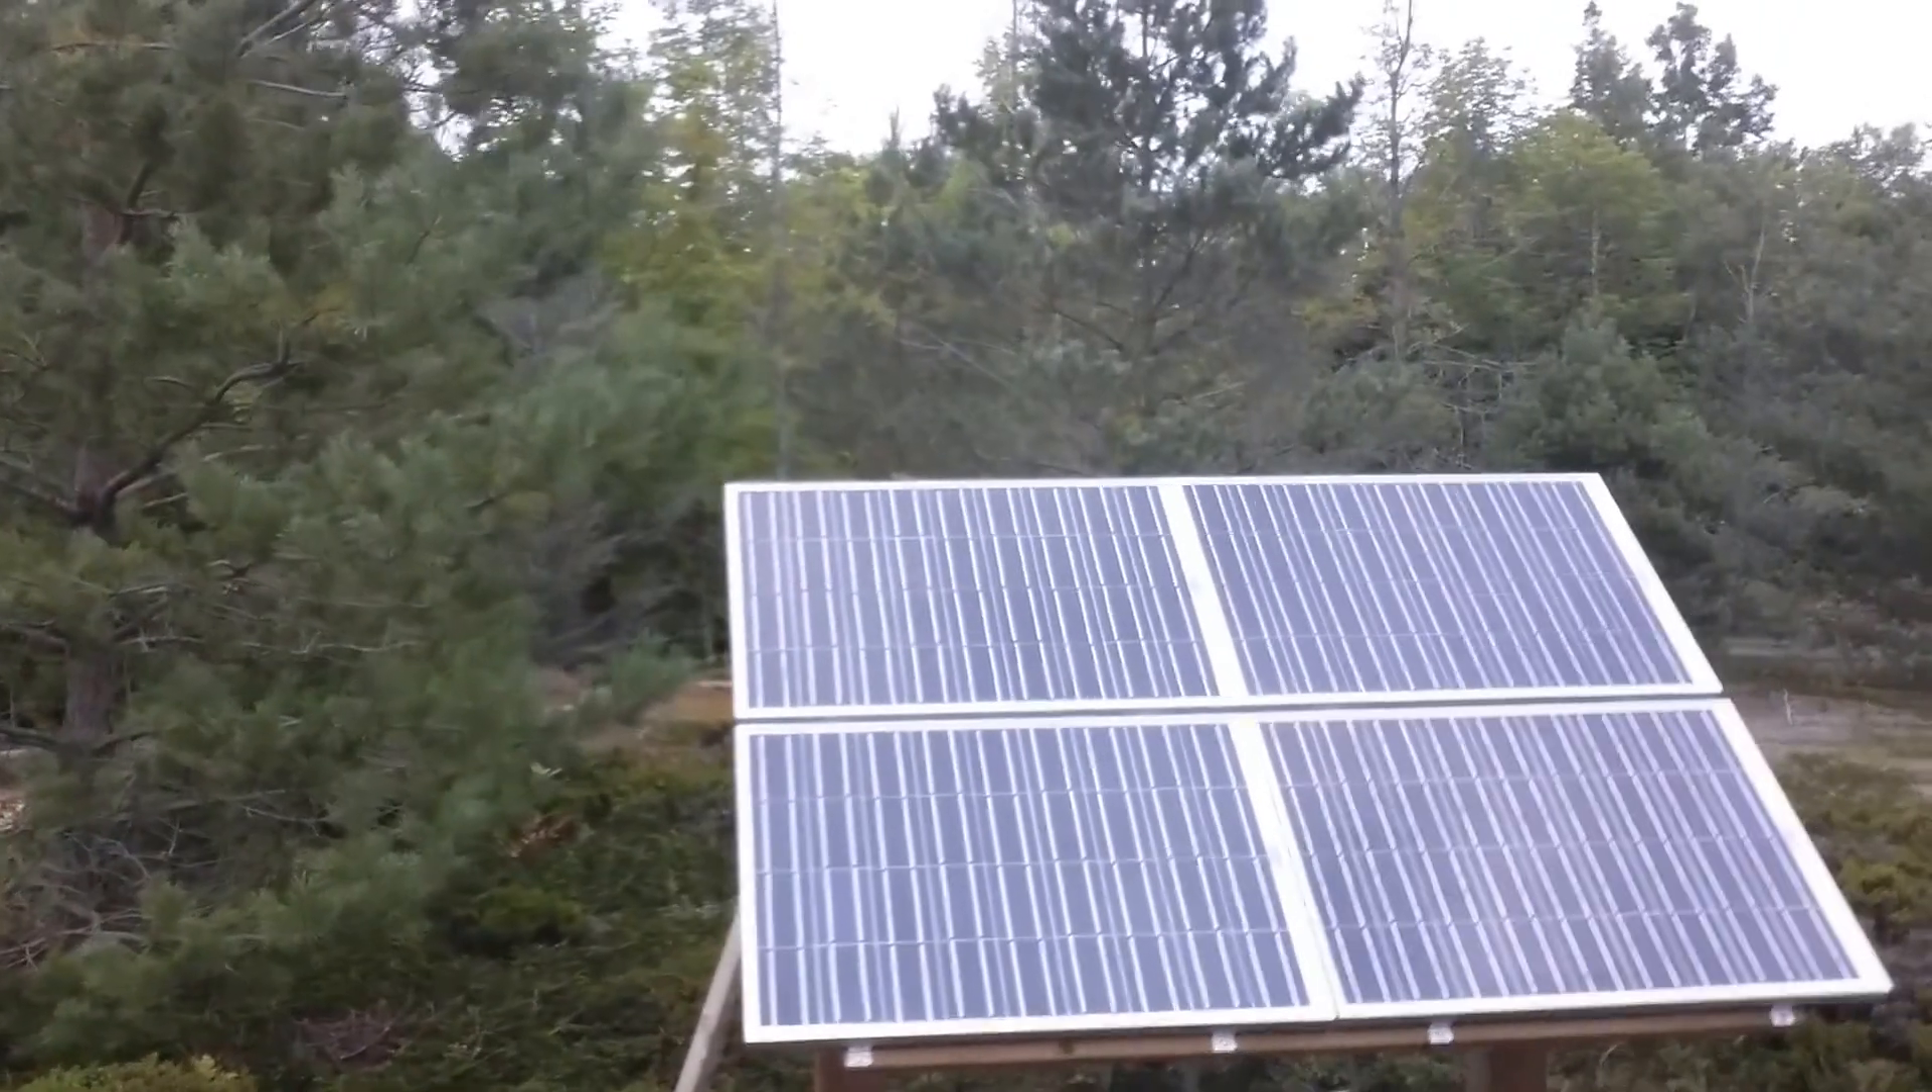All right, we got all four panels on.